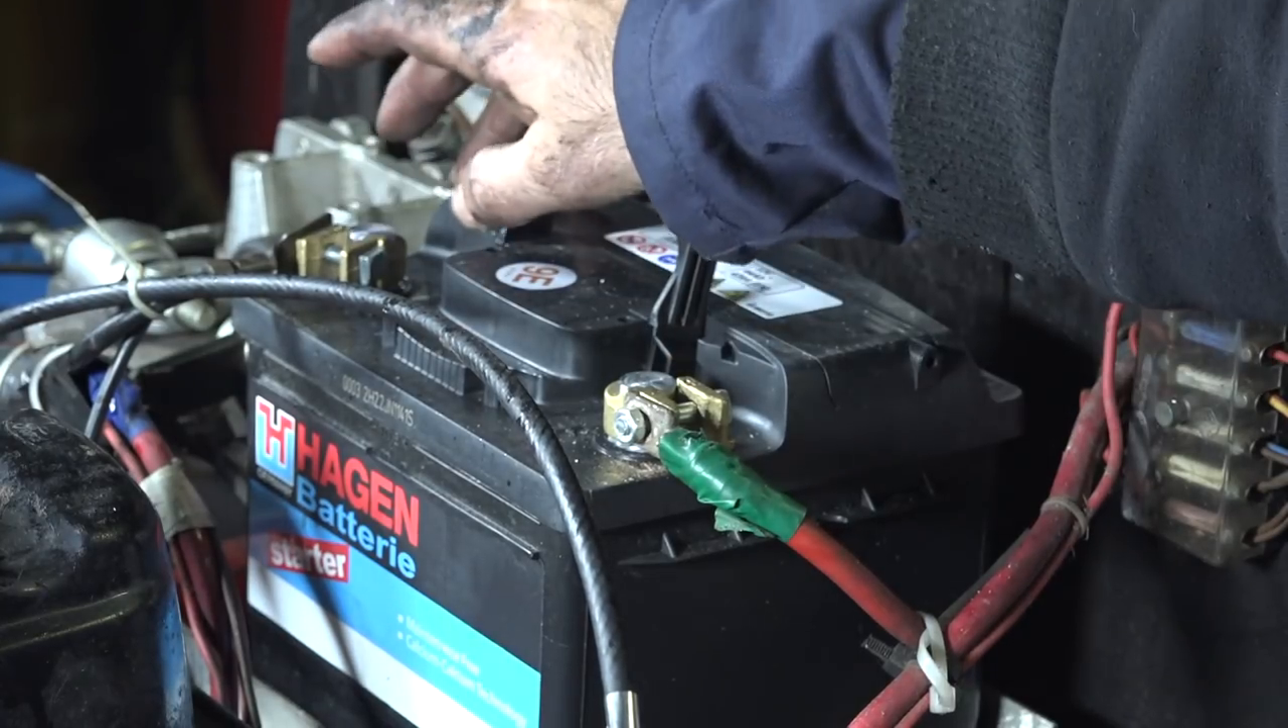I also installed the new battery and corrected the connections as you can see.